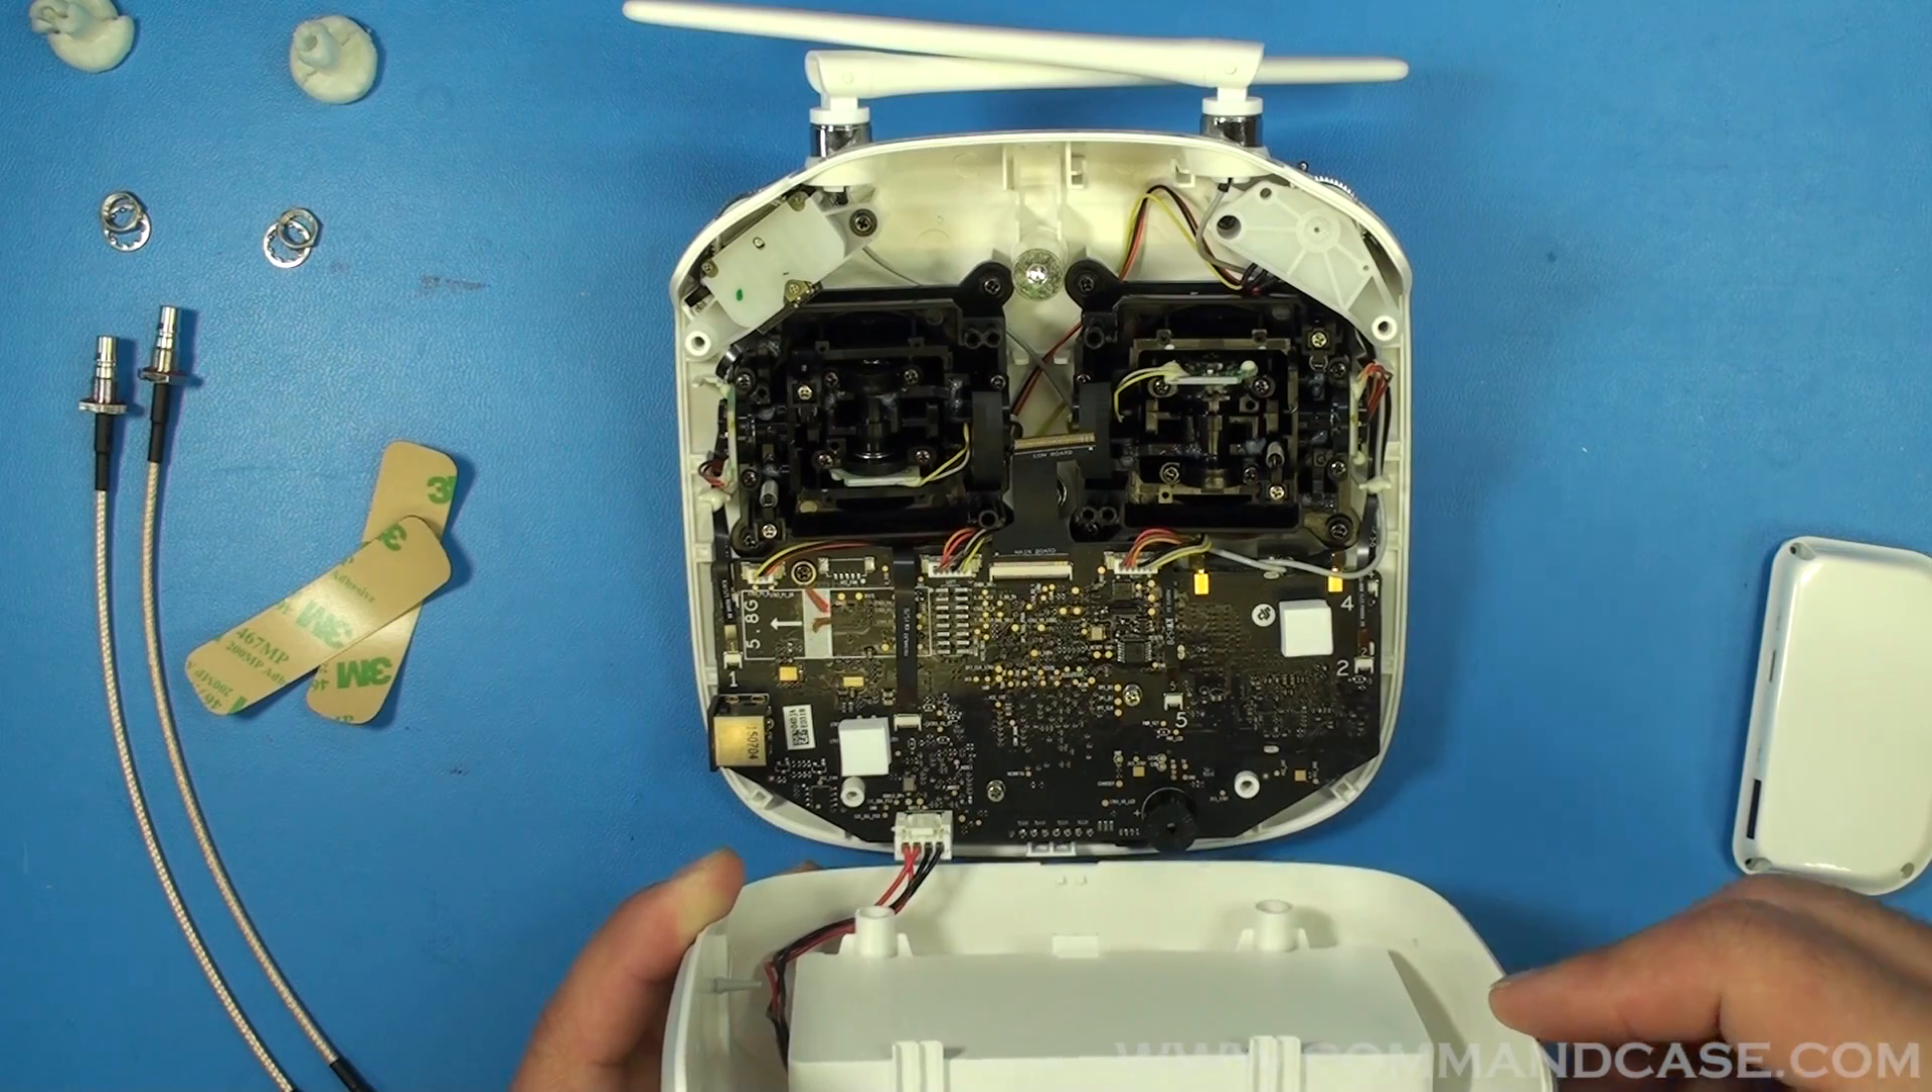Now that it's apart you'll notice your battery cable is still connected.